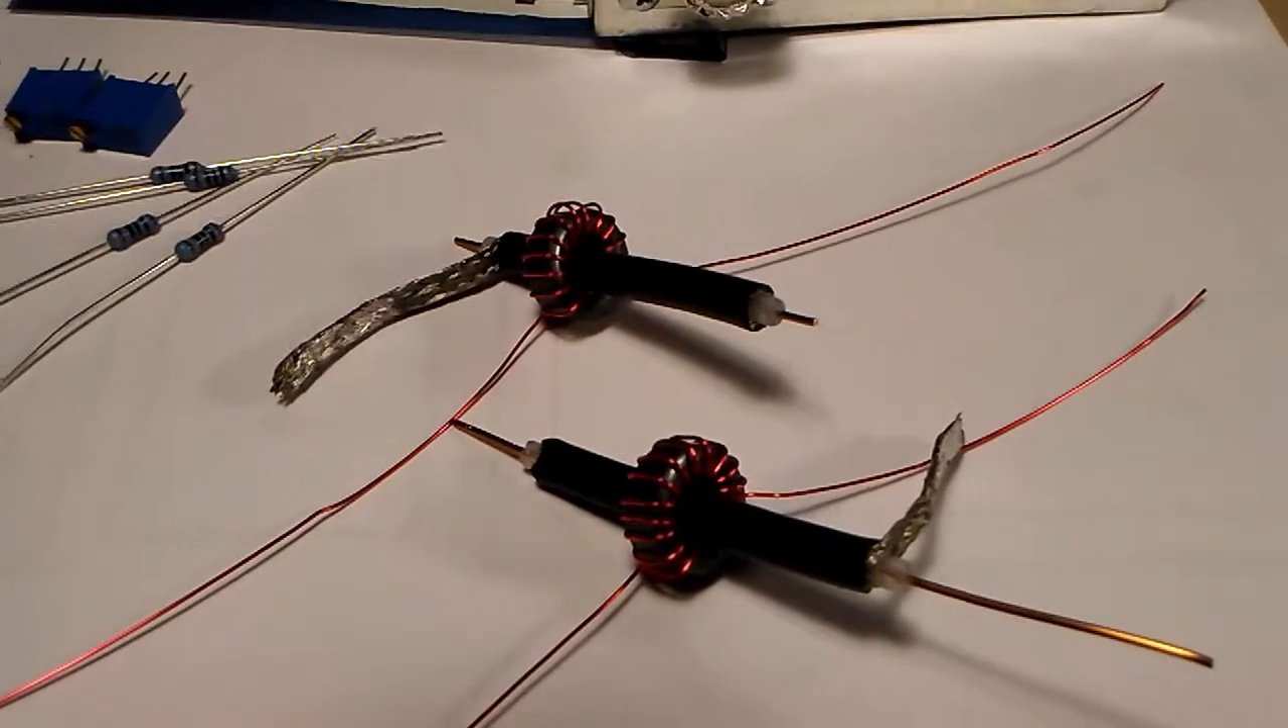Okay, I've got the two transformers wound and the coax cables made up for each side of the bridge.